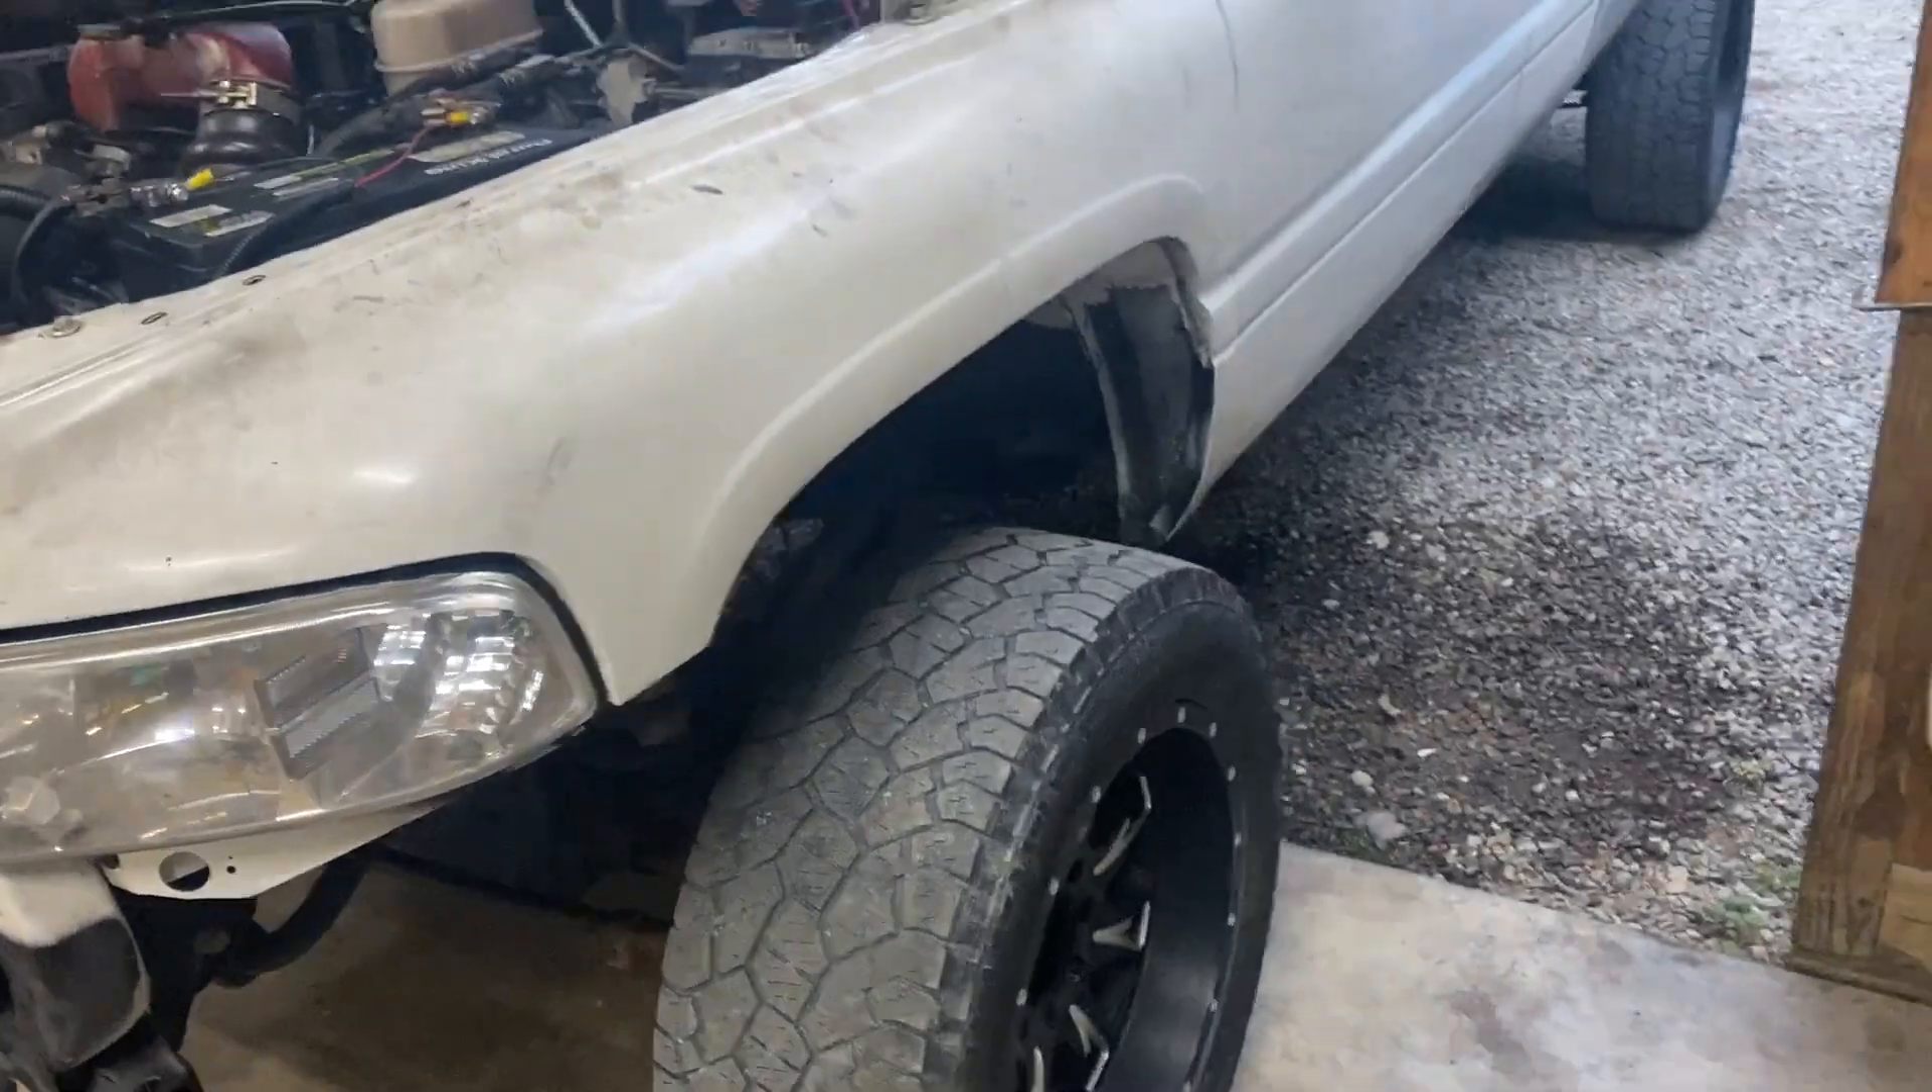I got the wheel put back on the Cummins. And we're about to run to town.